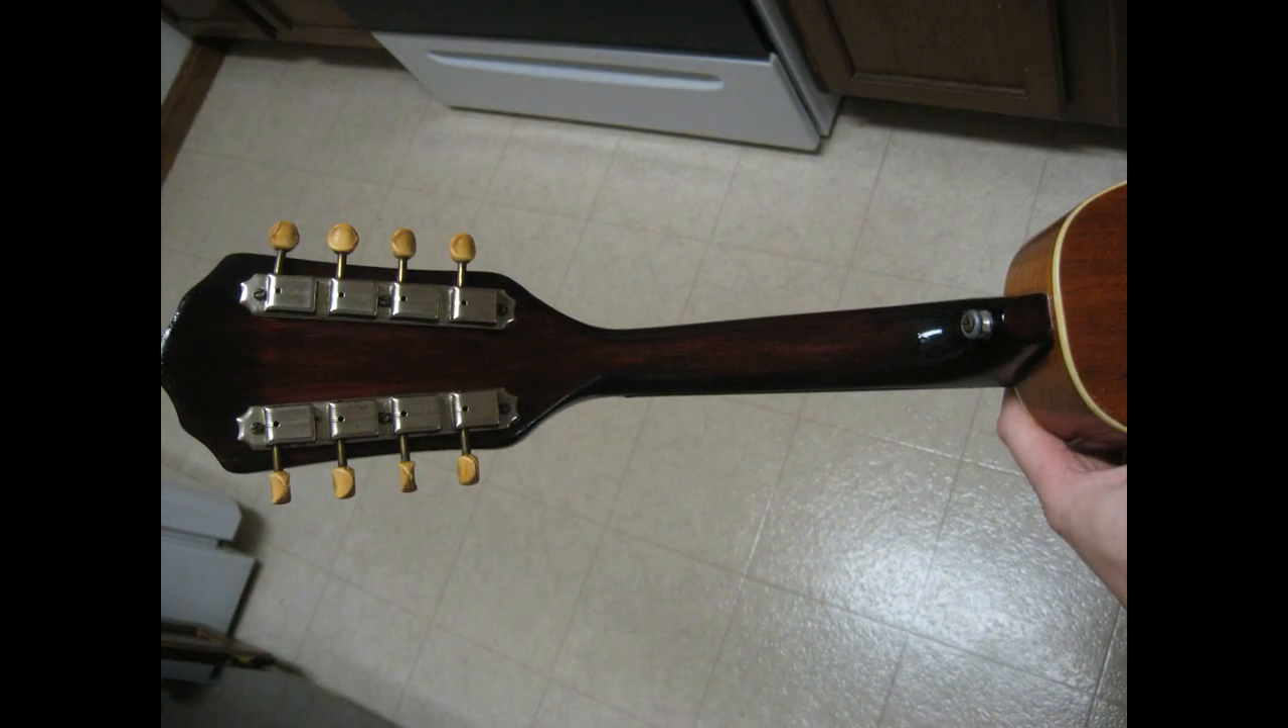And here we are after the clamps are off and the machine heads are back on.